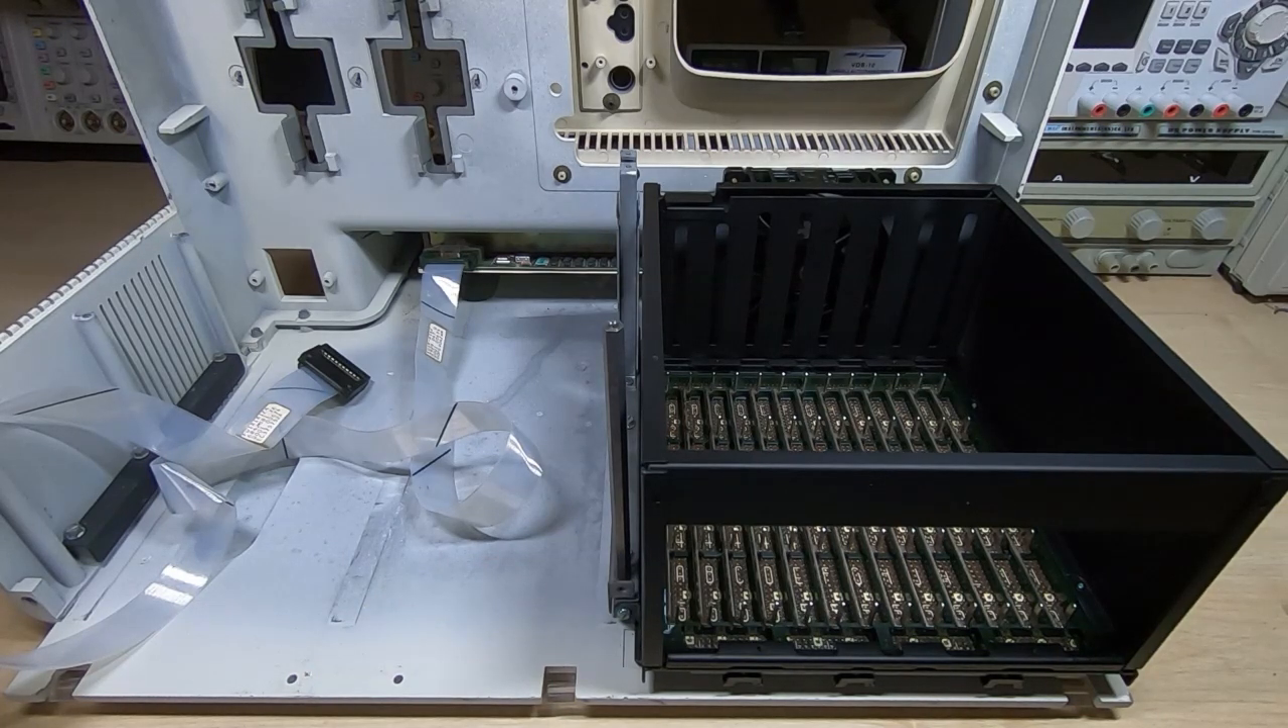So that's the box in place. As you can see, it does look a lot better than it did.